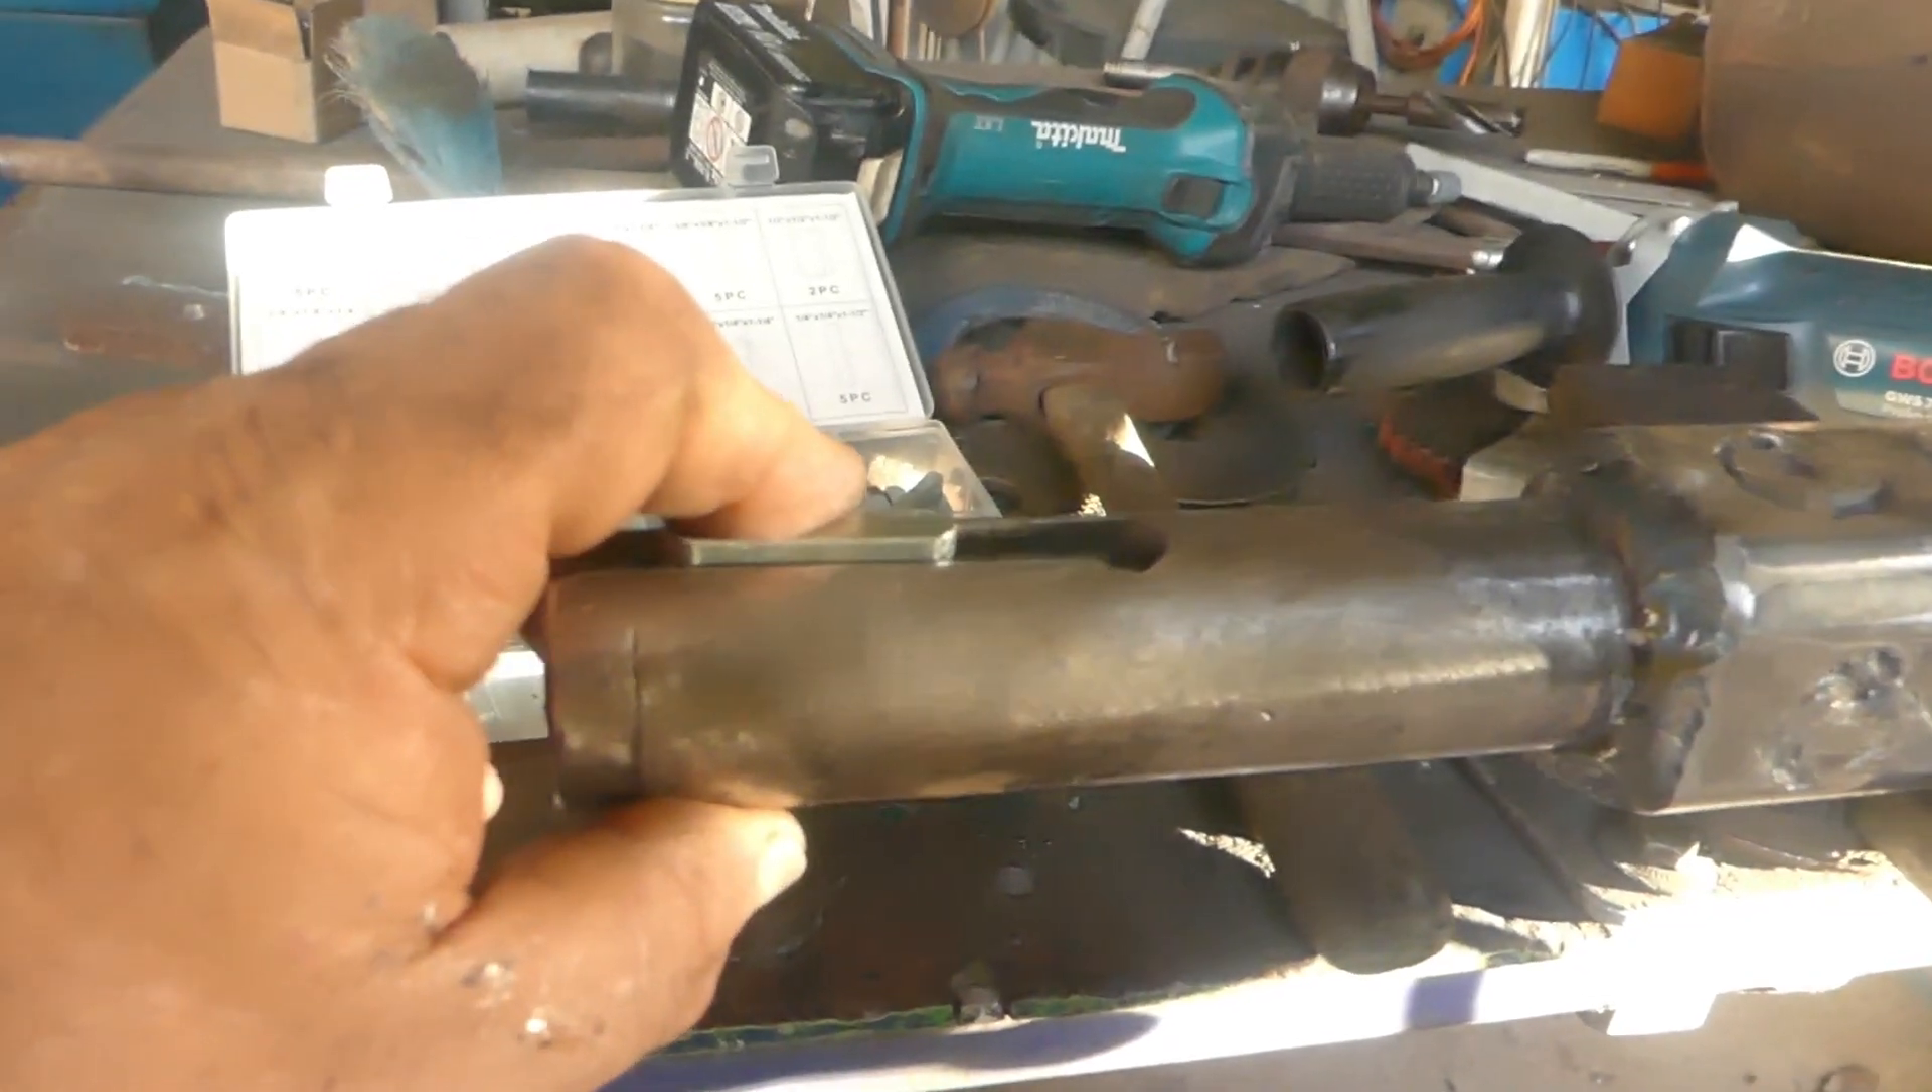Here I've got a piece of key steel and you can see it fits in there nice and tight but it's not long enough.